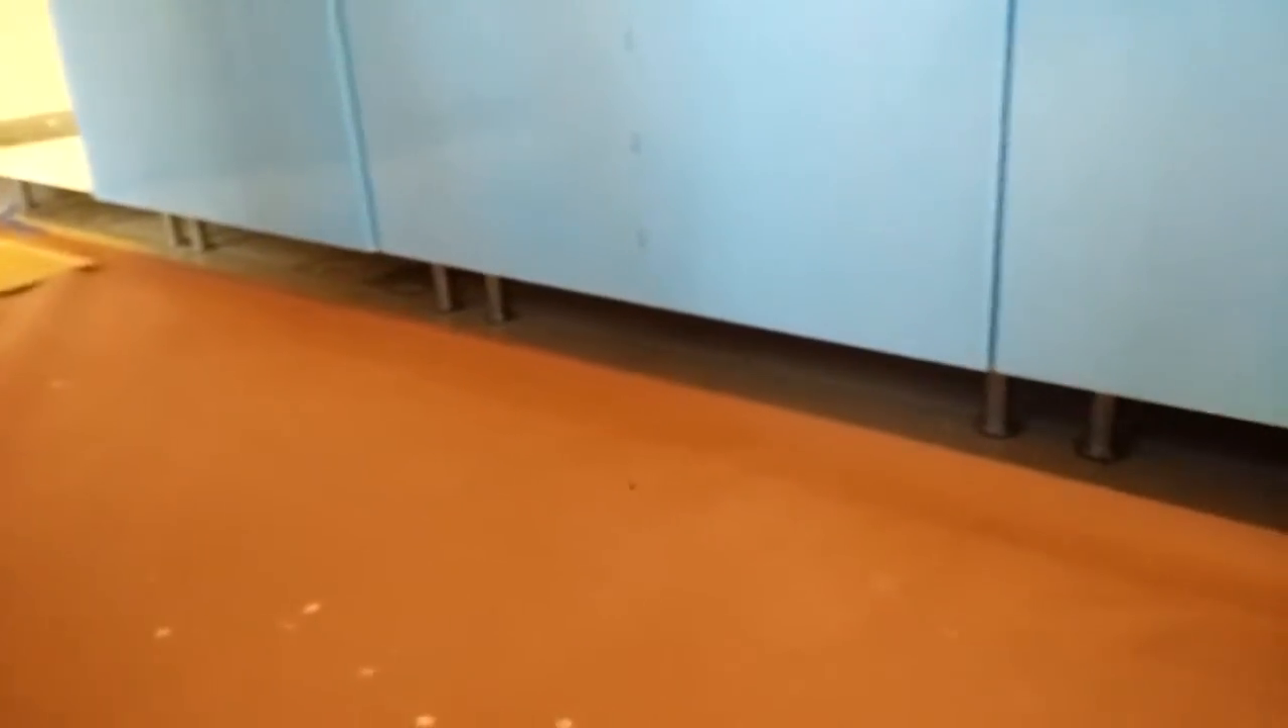Currently there's no kickboard underneath. You're going to need to install a kickboard all along the bottoms of the cabinets.